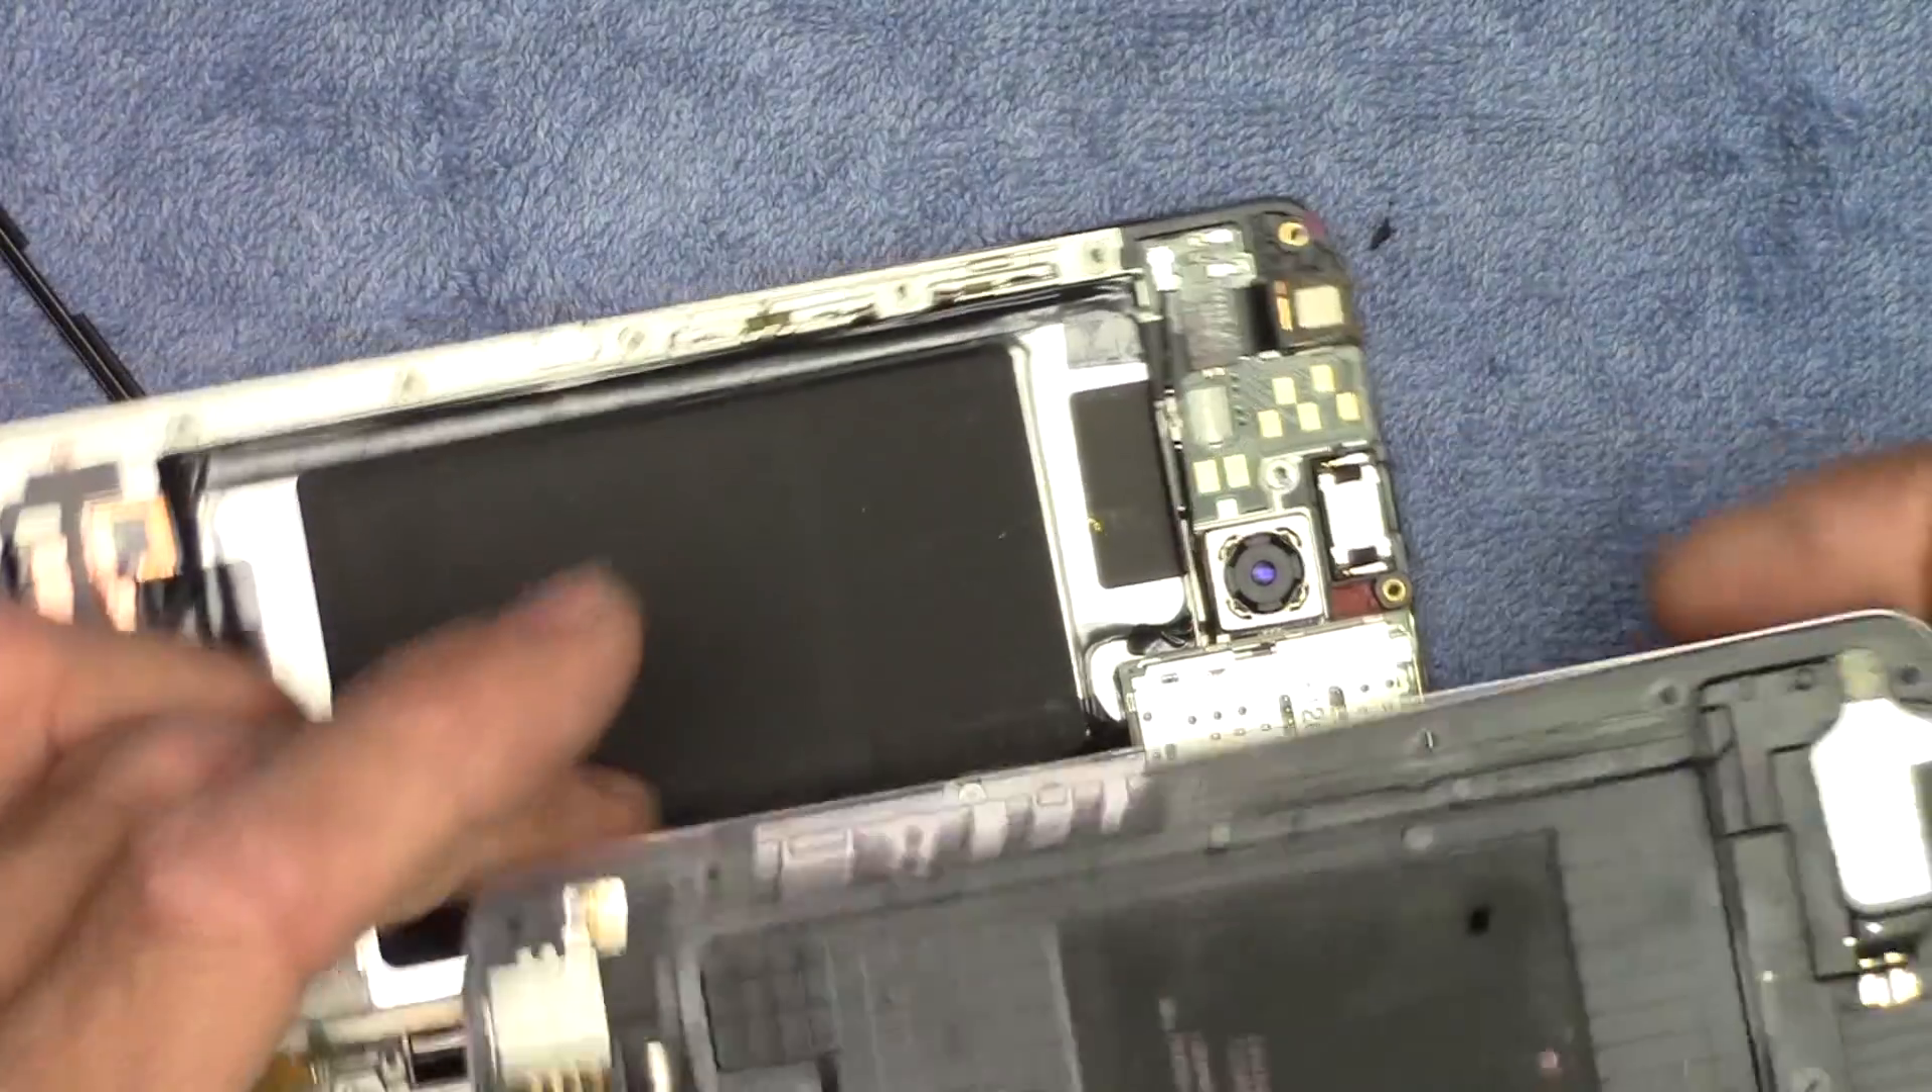And there we go the back comes away from the front.